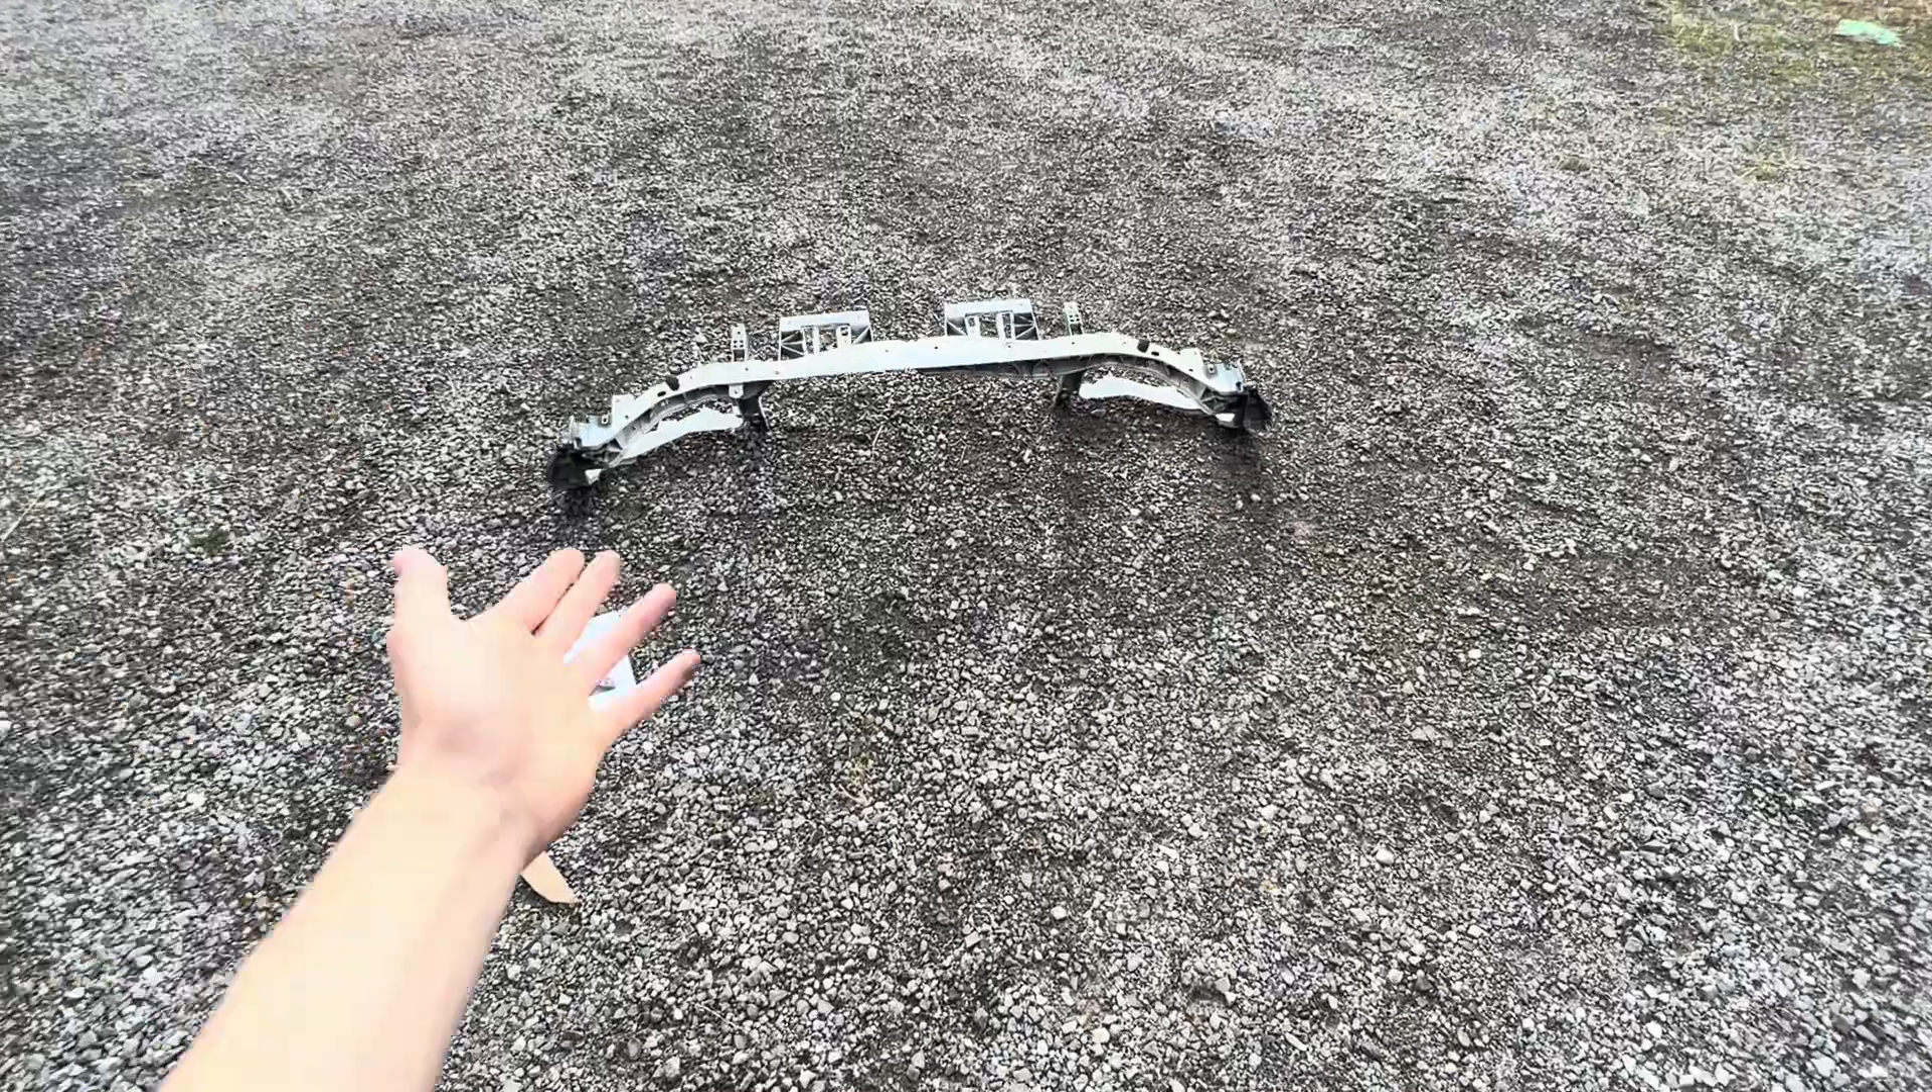Here we have the radiator support beam fully taken out of my car.